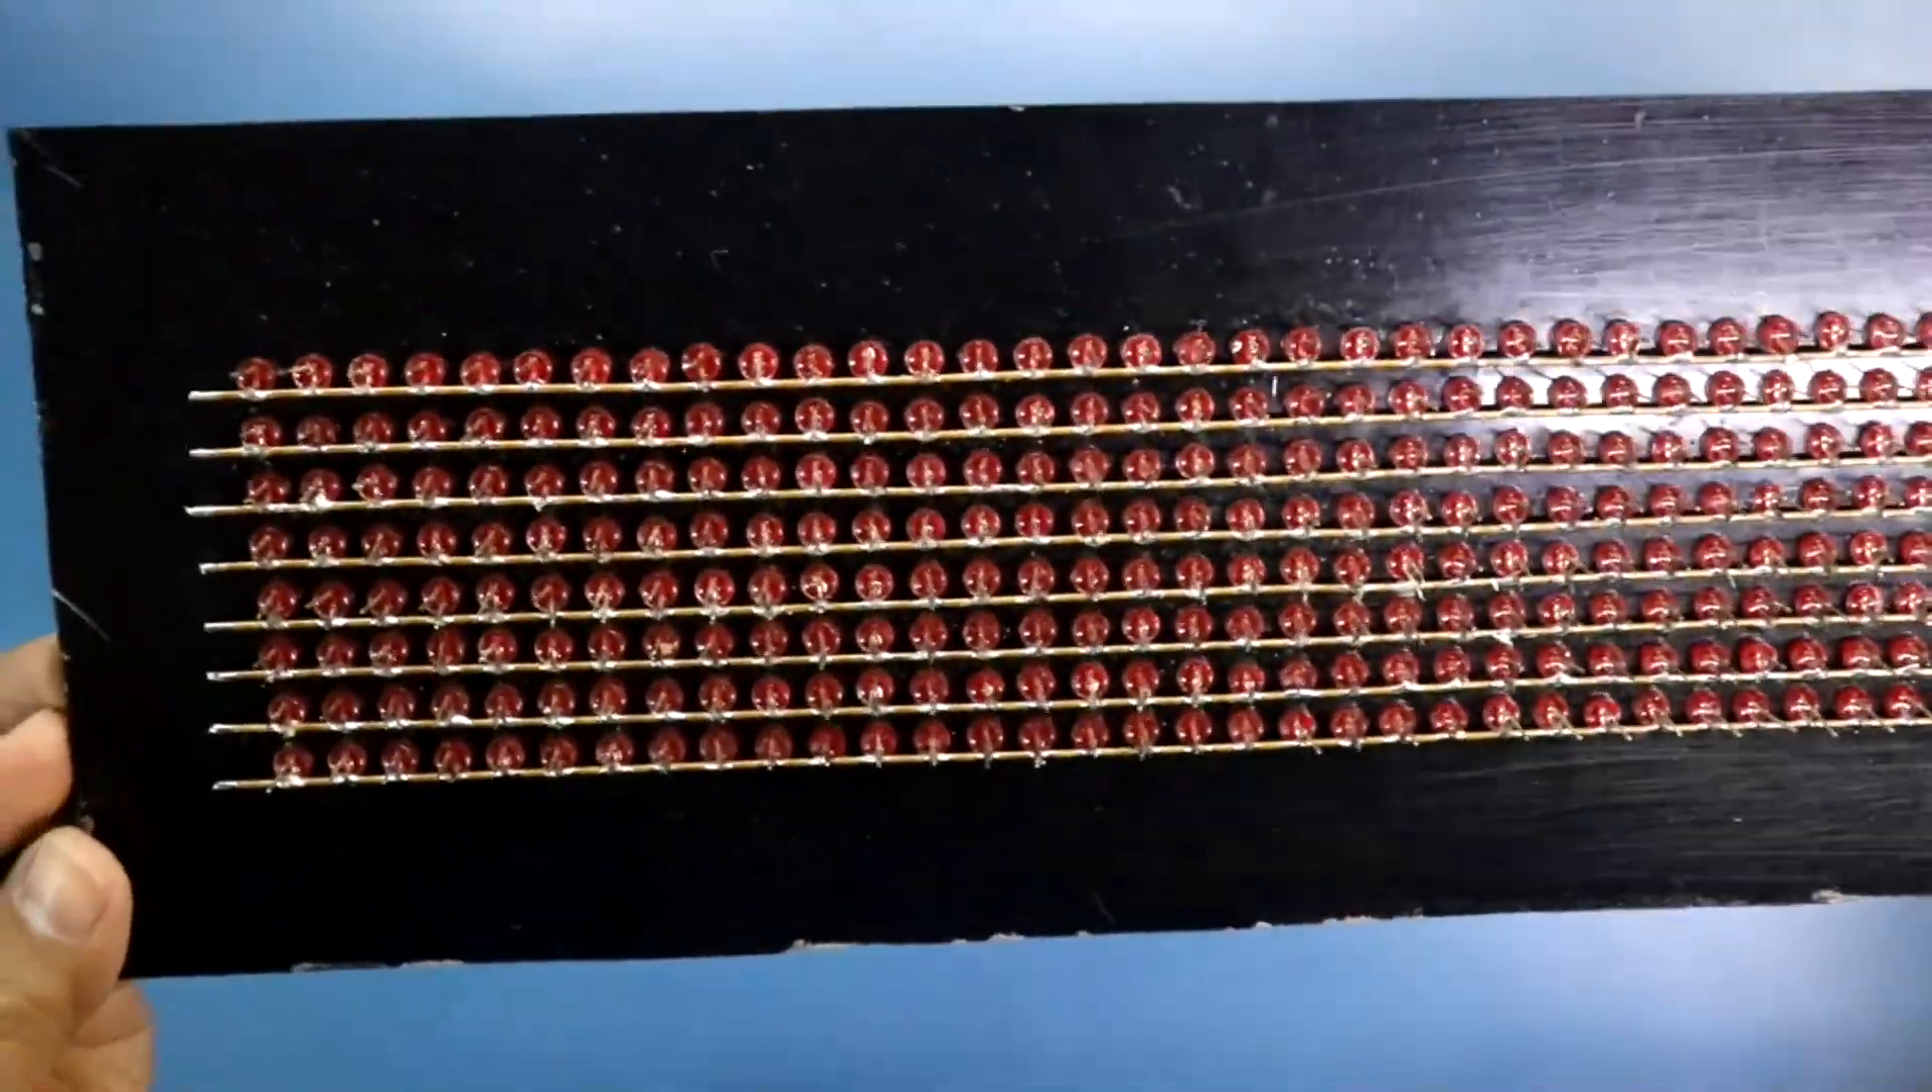So this is how we have connected all the negative pins.